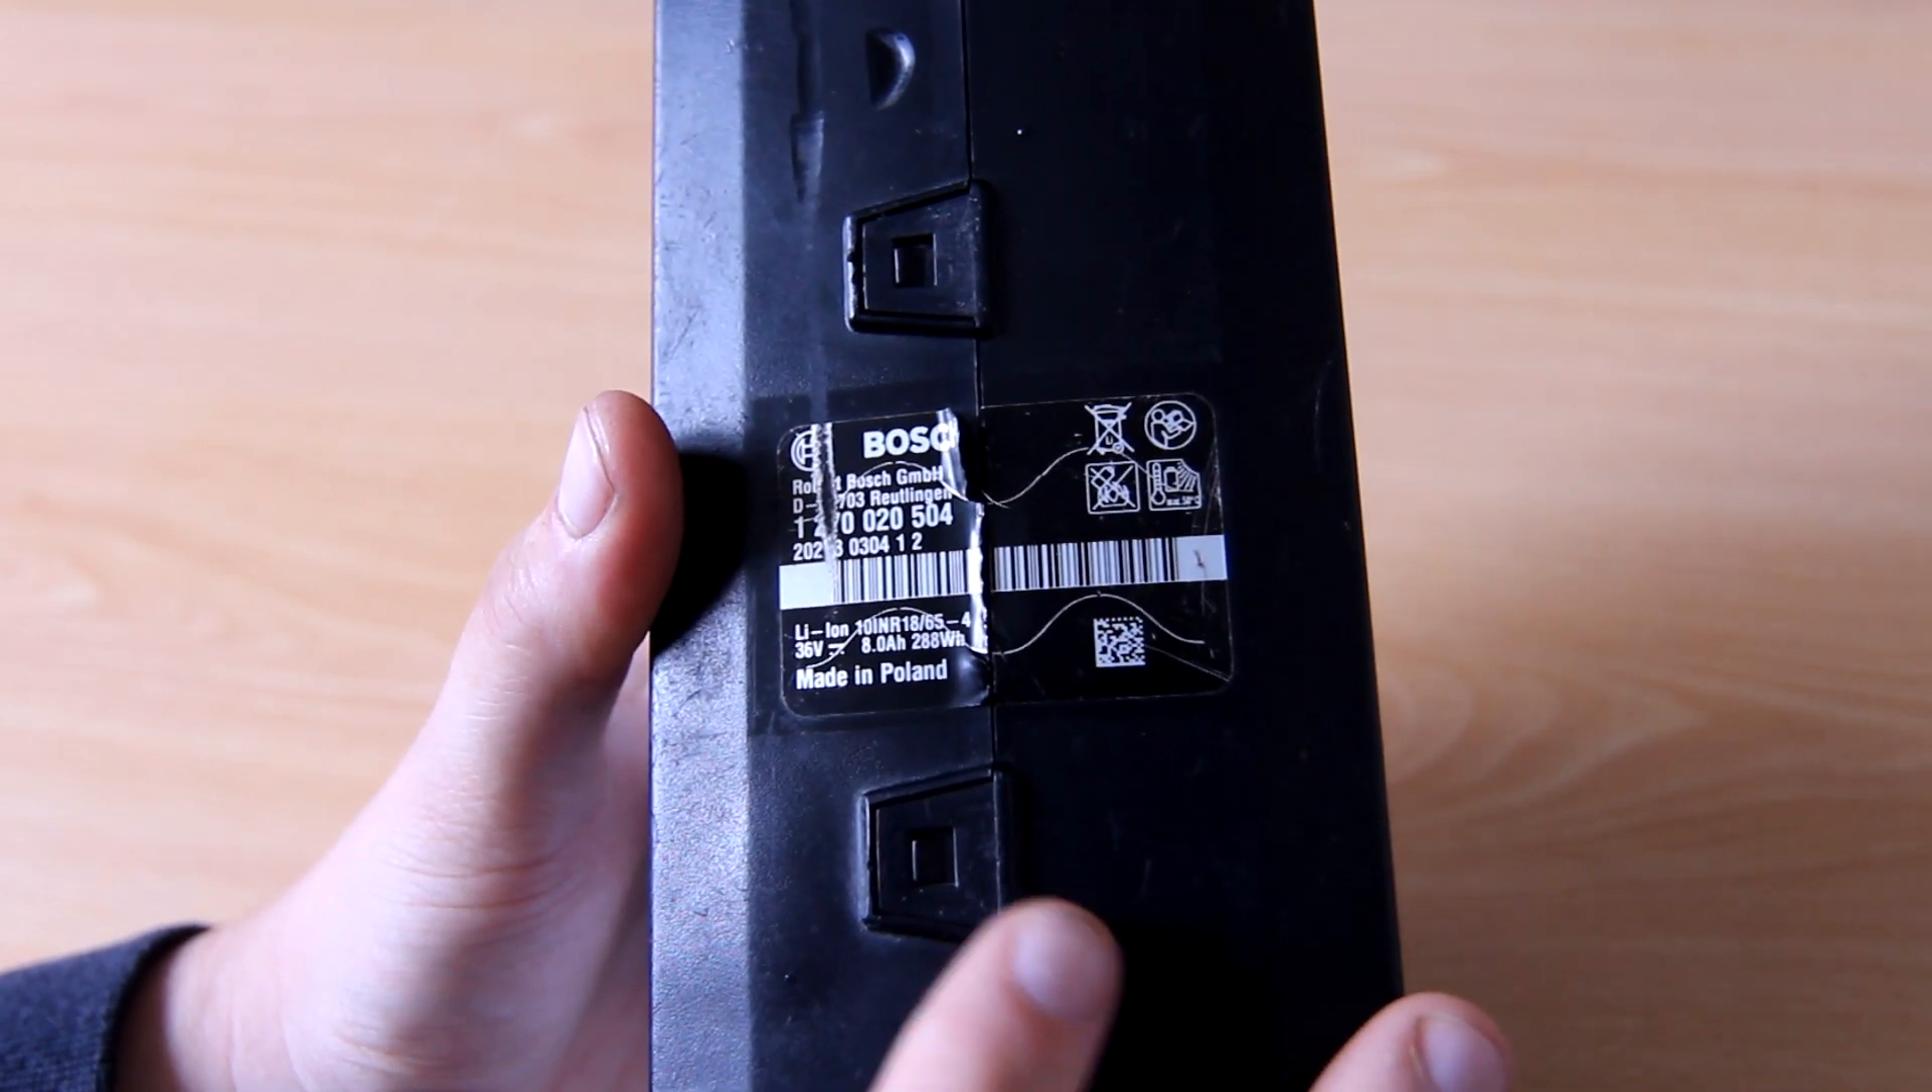So as you can see here, I've actually broken through the official seal.